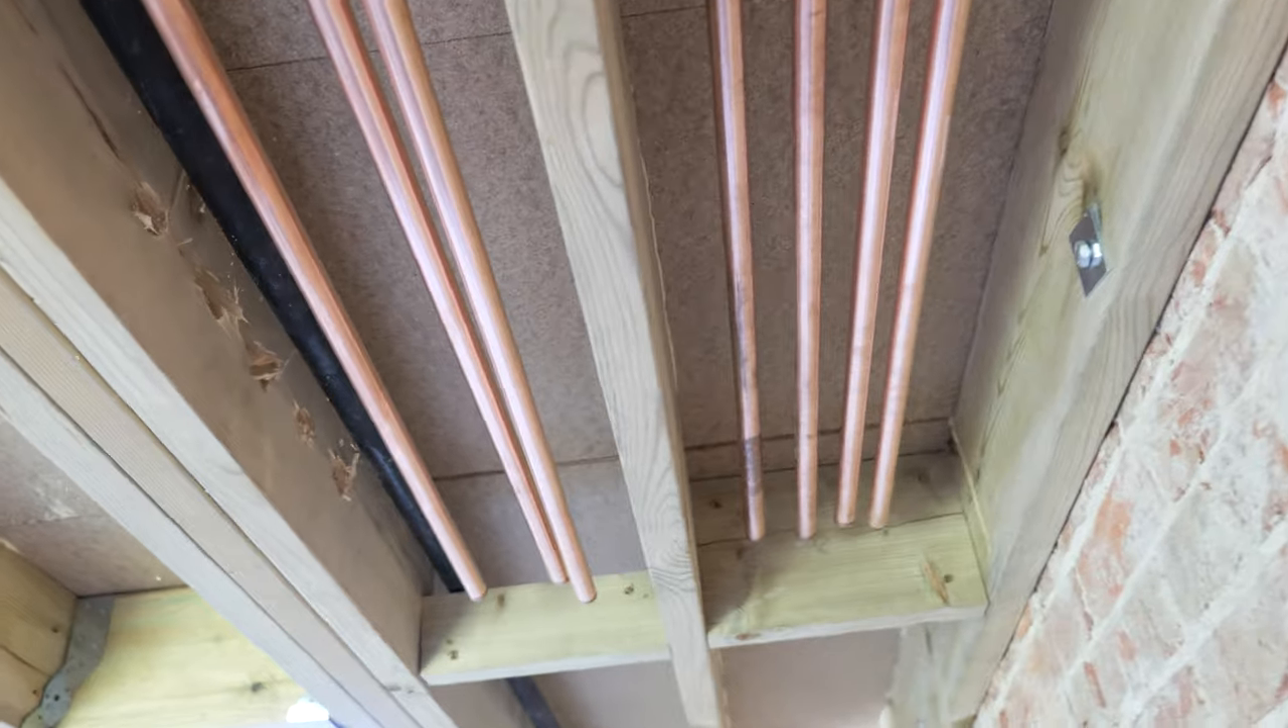Bailey's bent the pipe work up into the first floor ceiling space now and run the pipe work along.